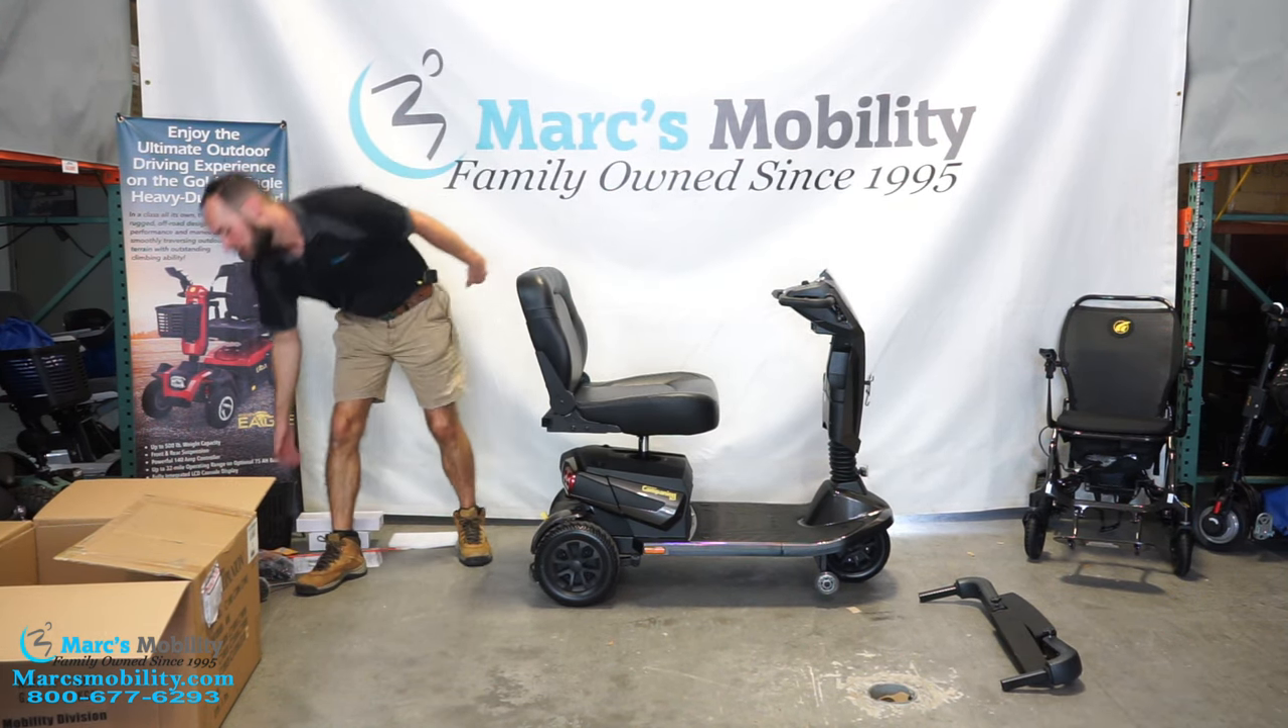So now I have the seat on.